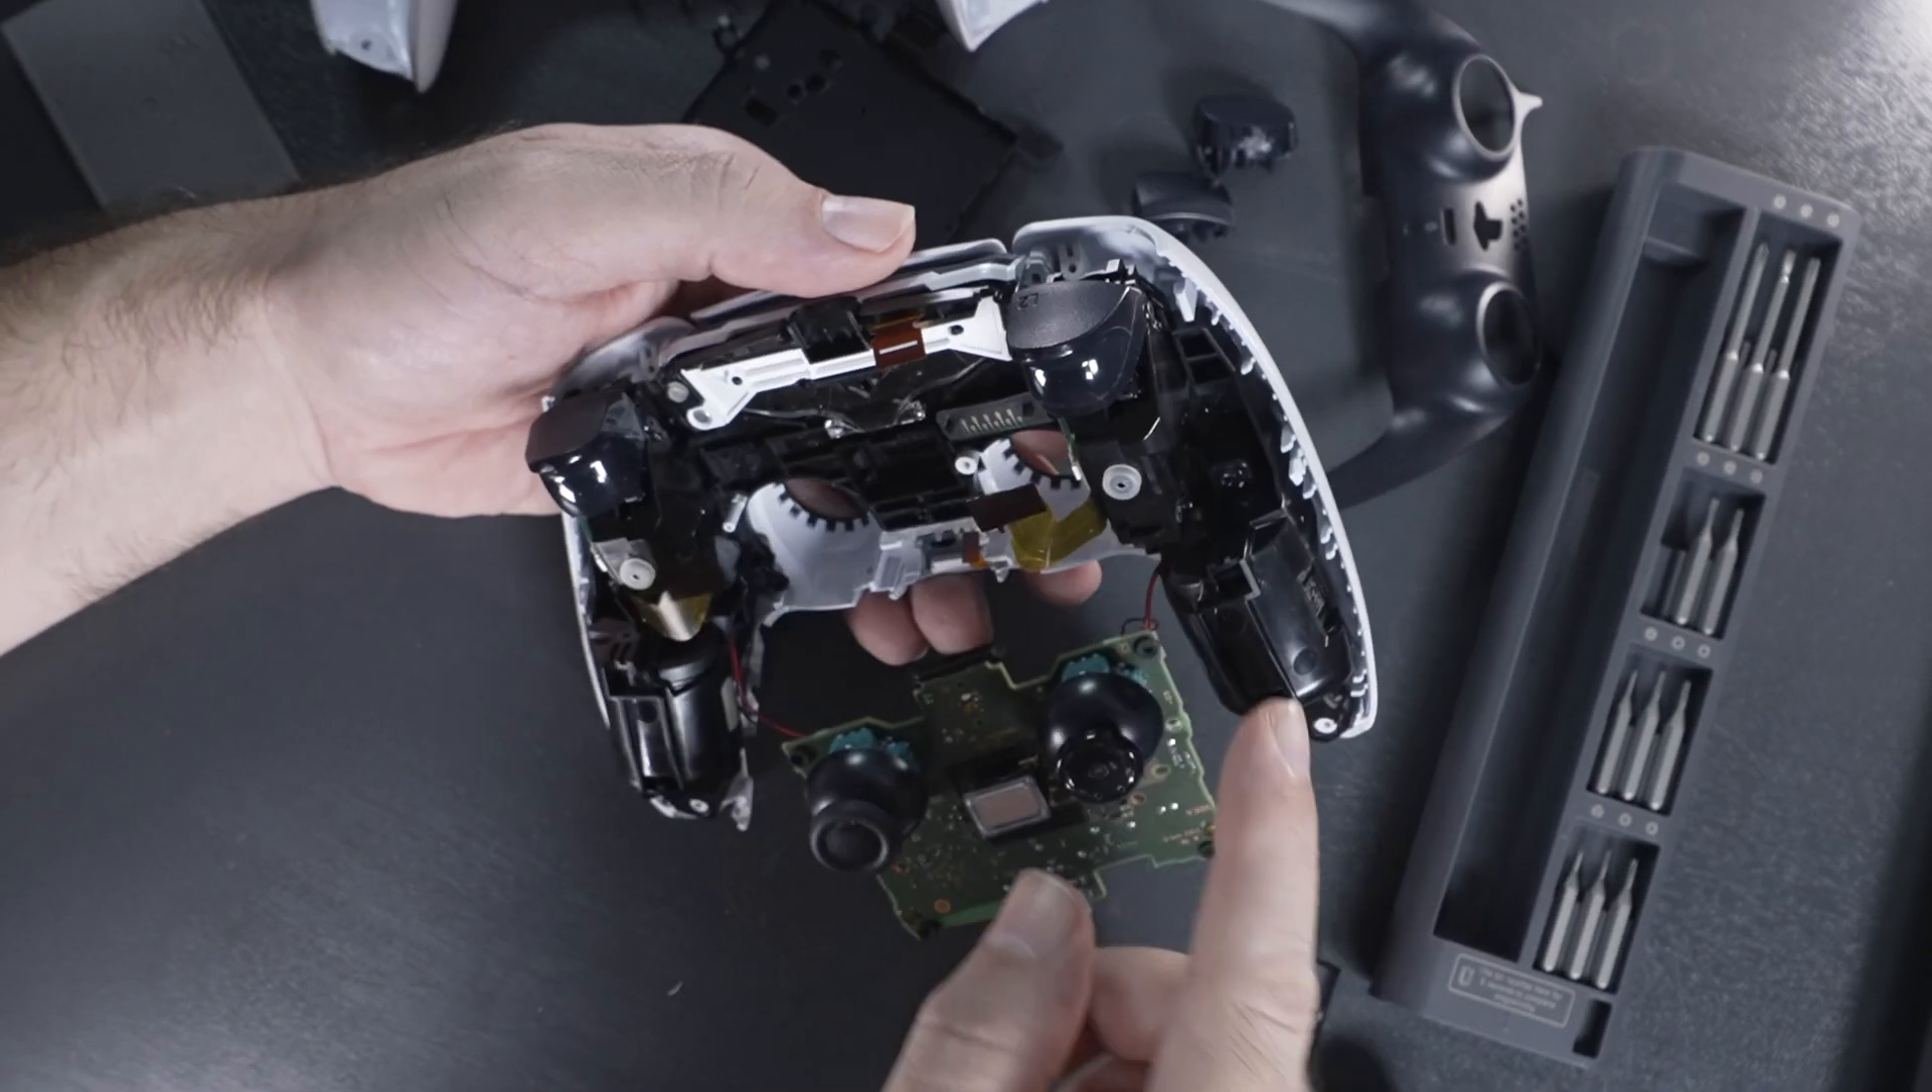And here you guys can see we can finally access our joysticks.